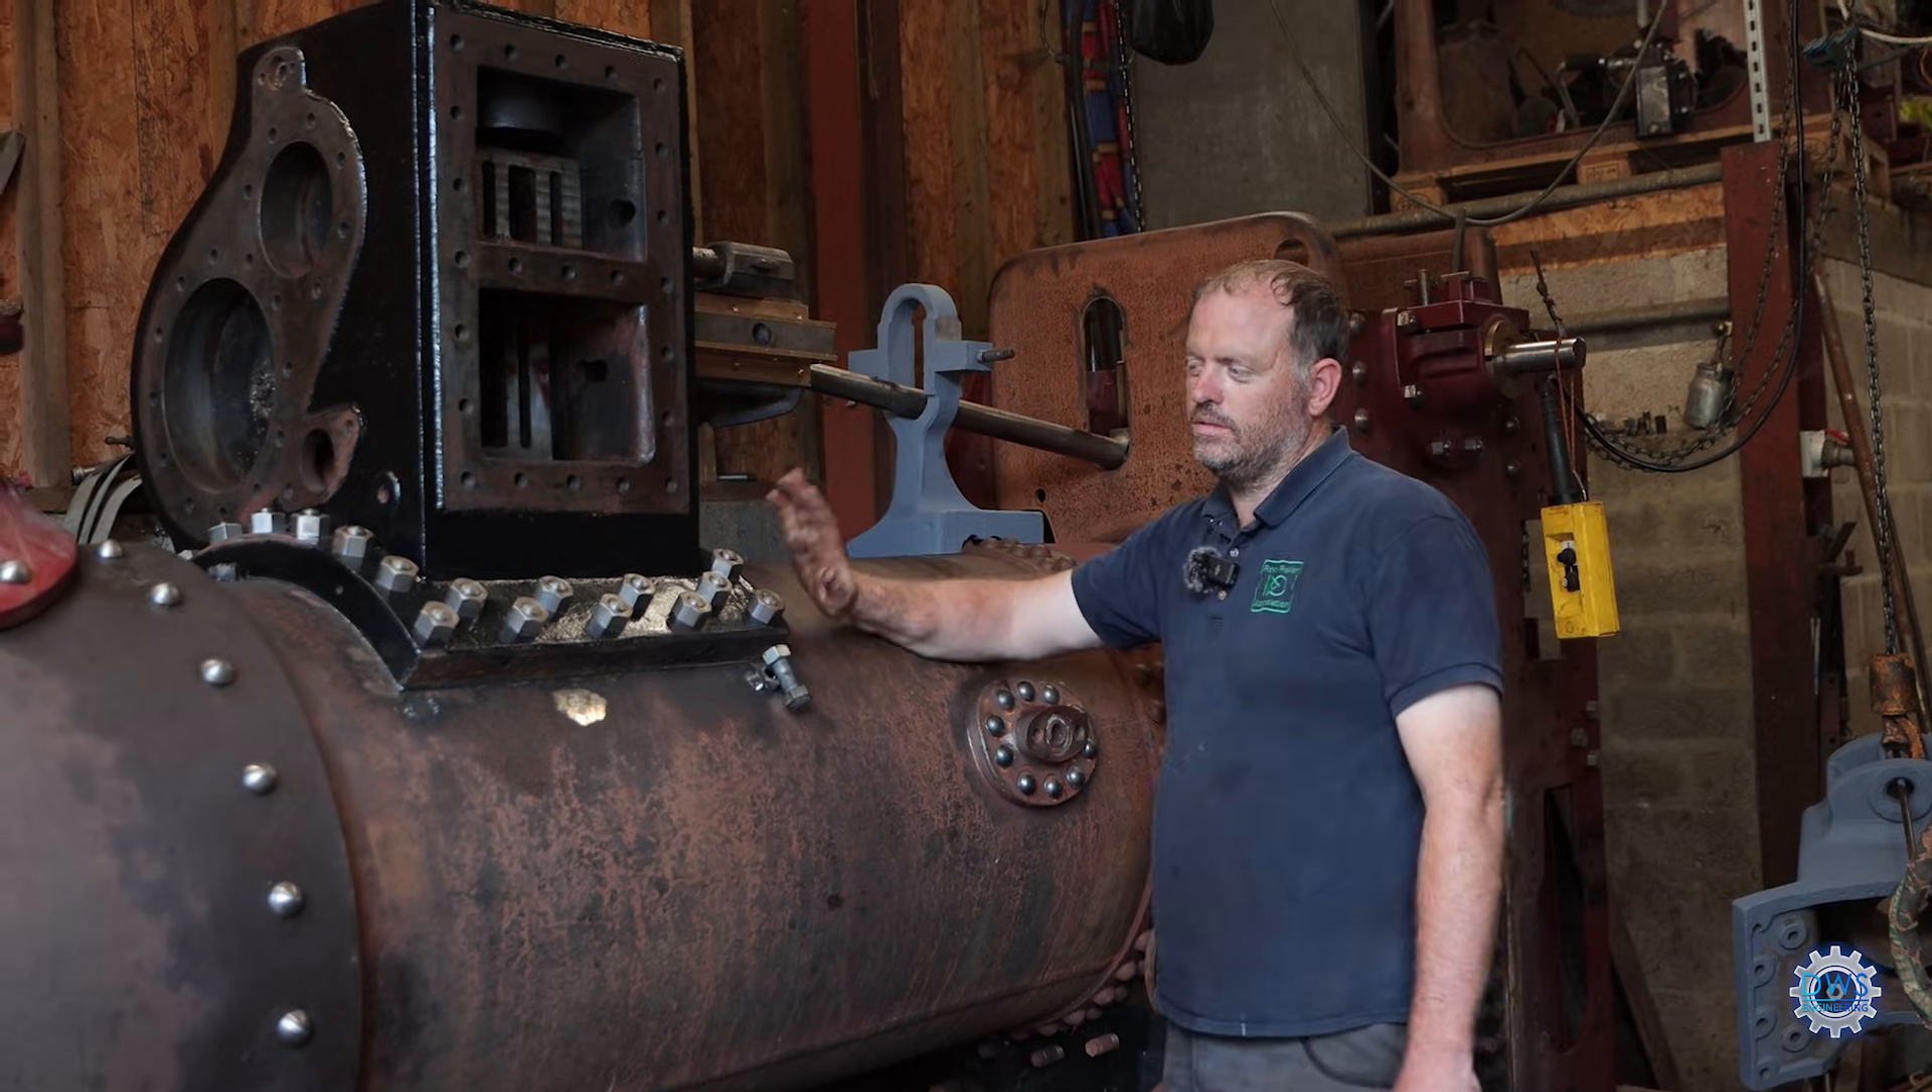We've got the block. Bolted onto the barrel.